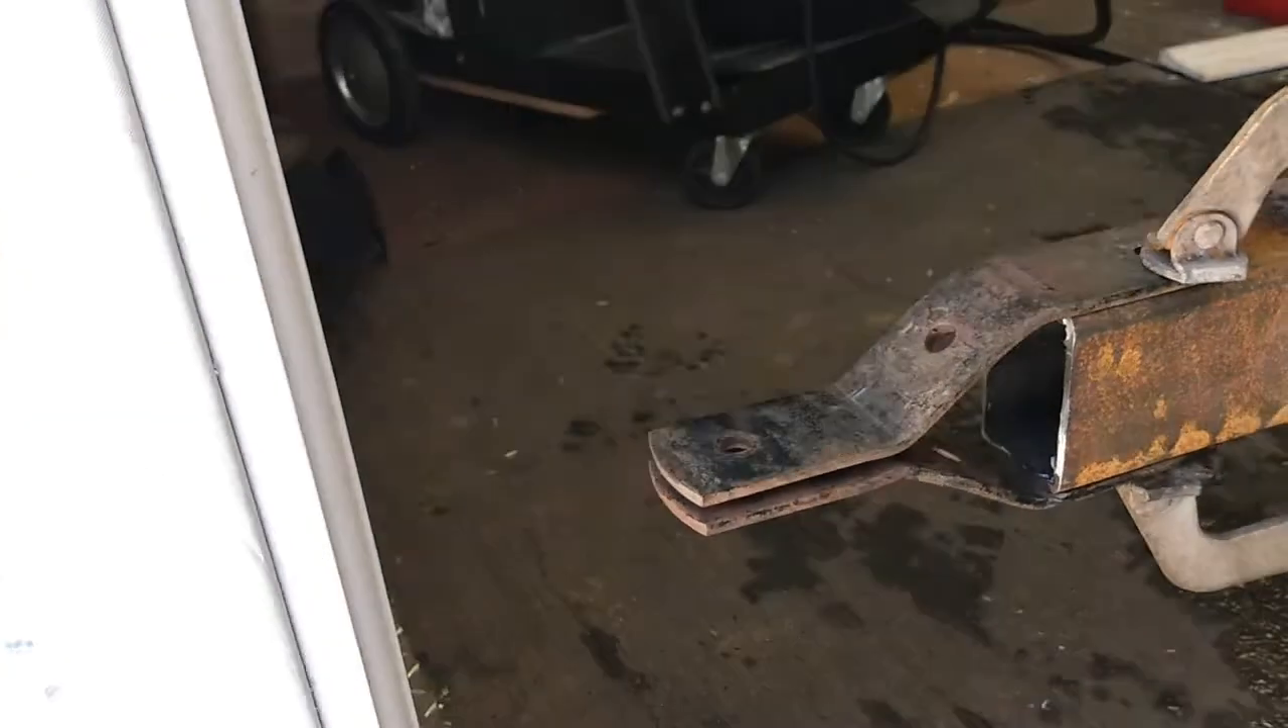All right I got the tongue mocked up and I'm gonna weld those in there.